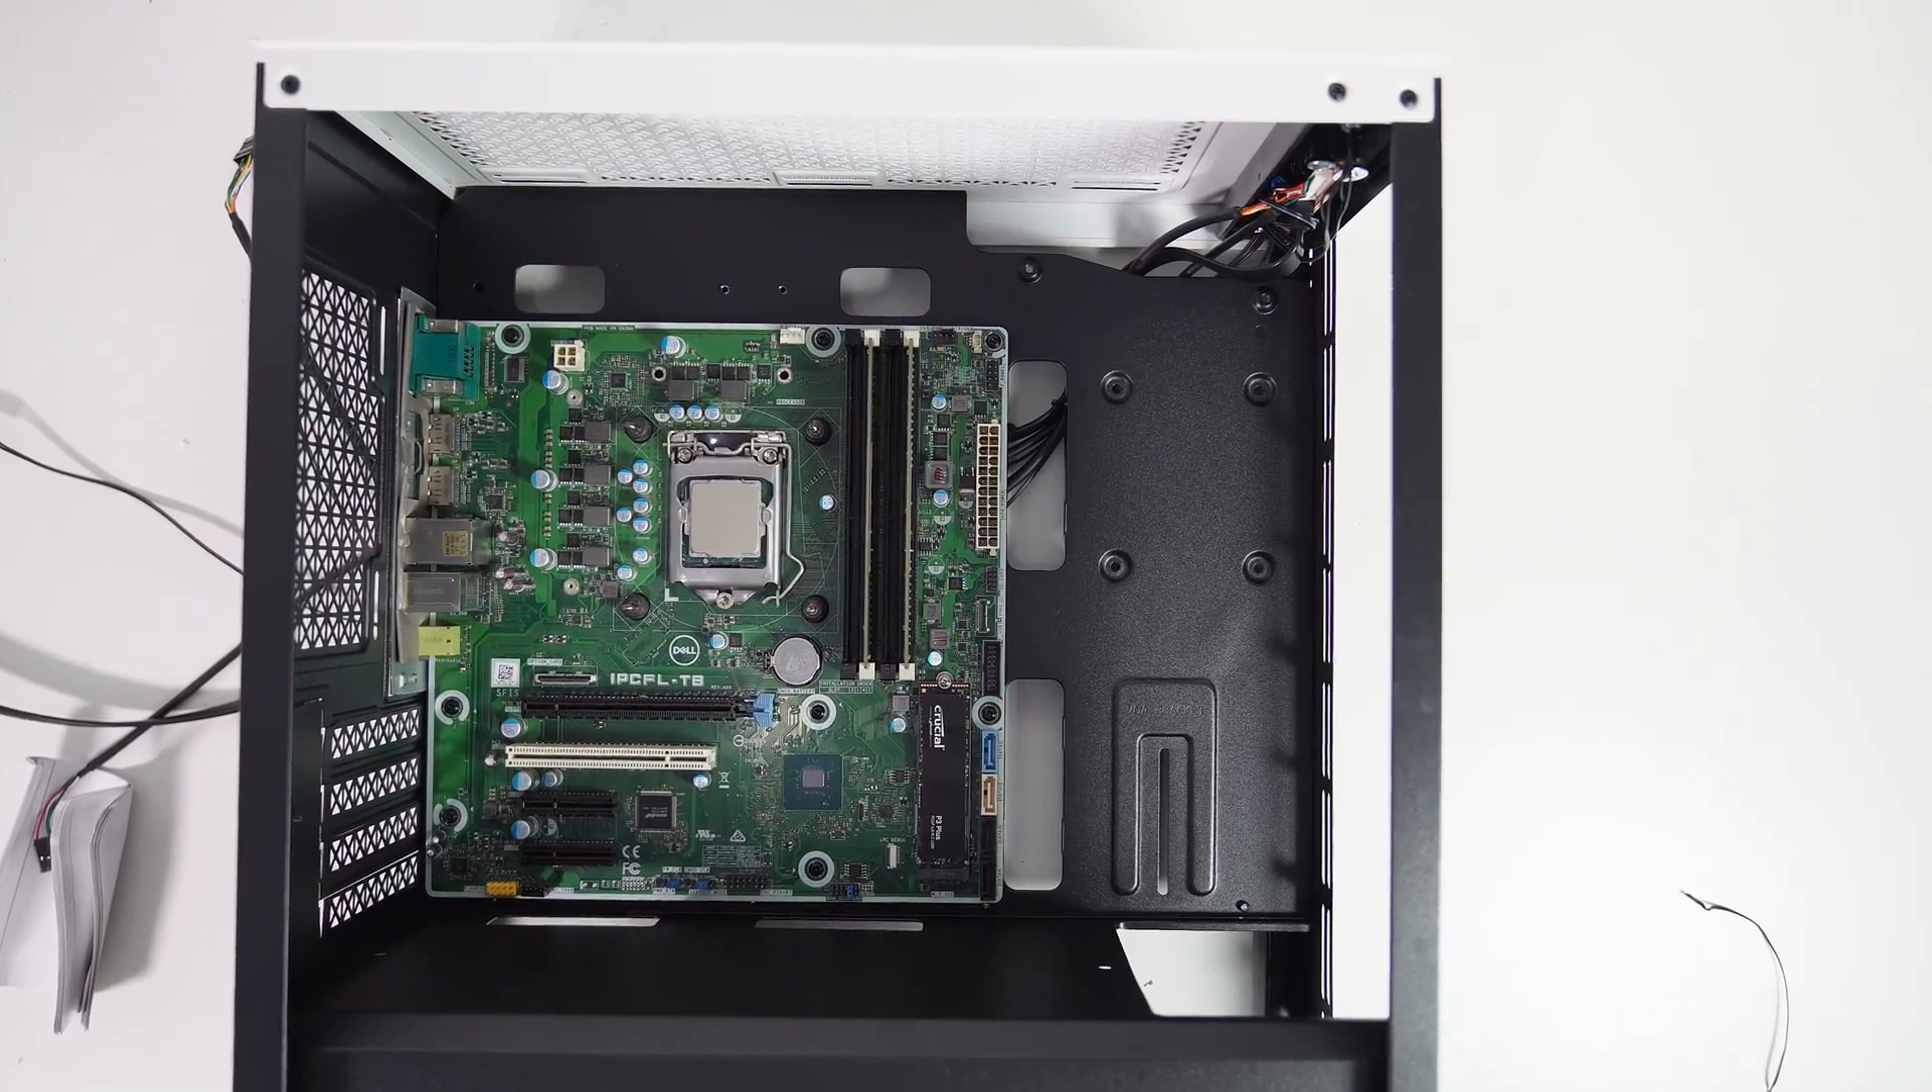The motherboard size and the screw holes fit perfectly with the PC case.